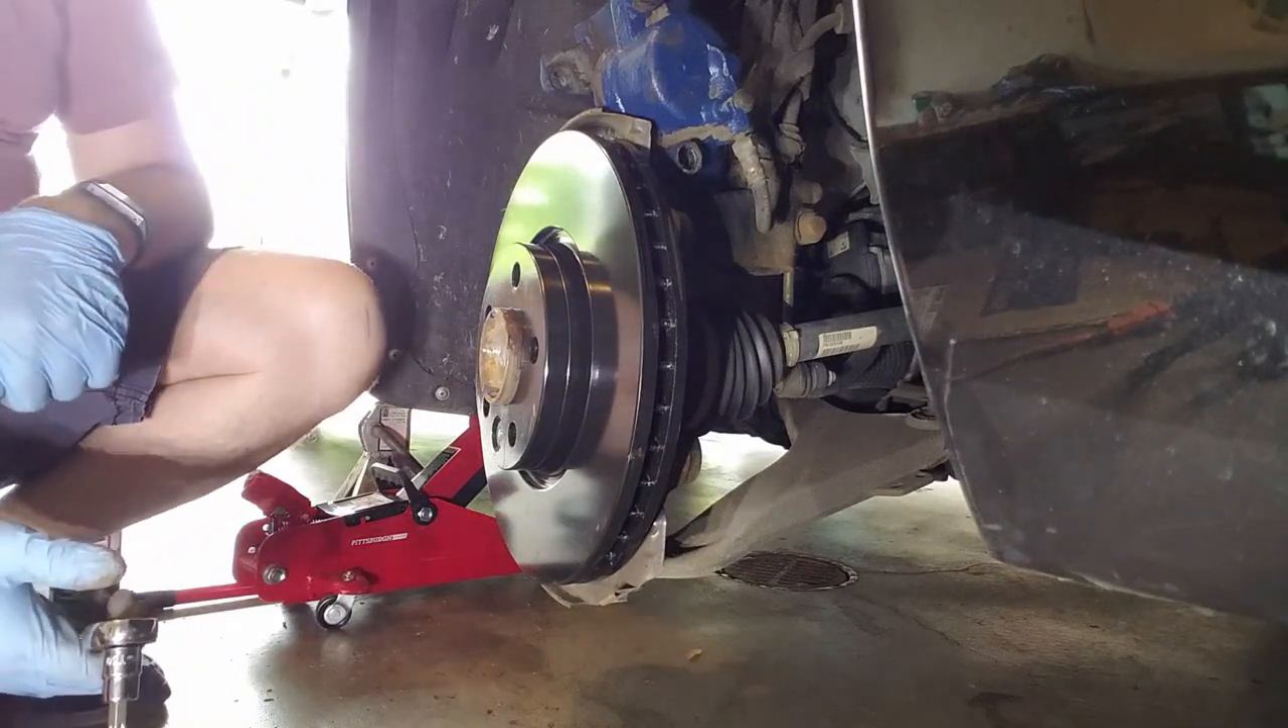Now our new rotor is on there, and it looks good, doesn't it?